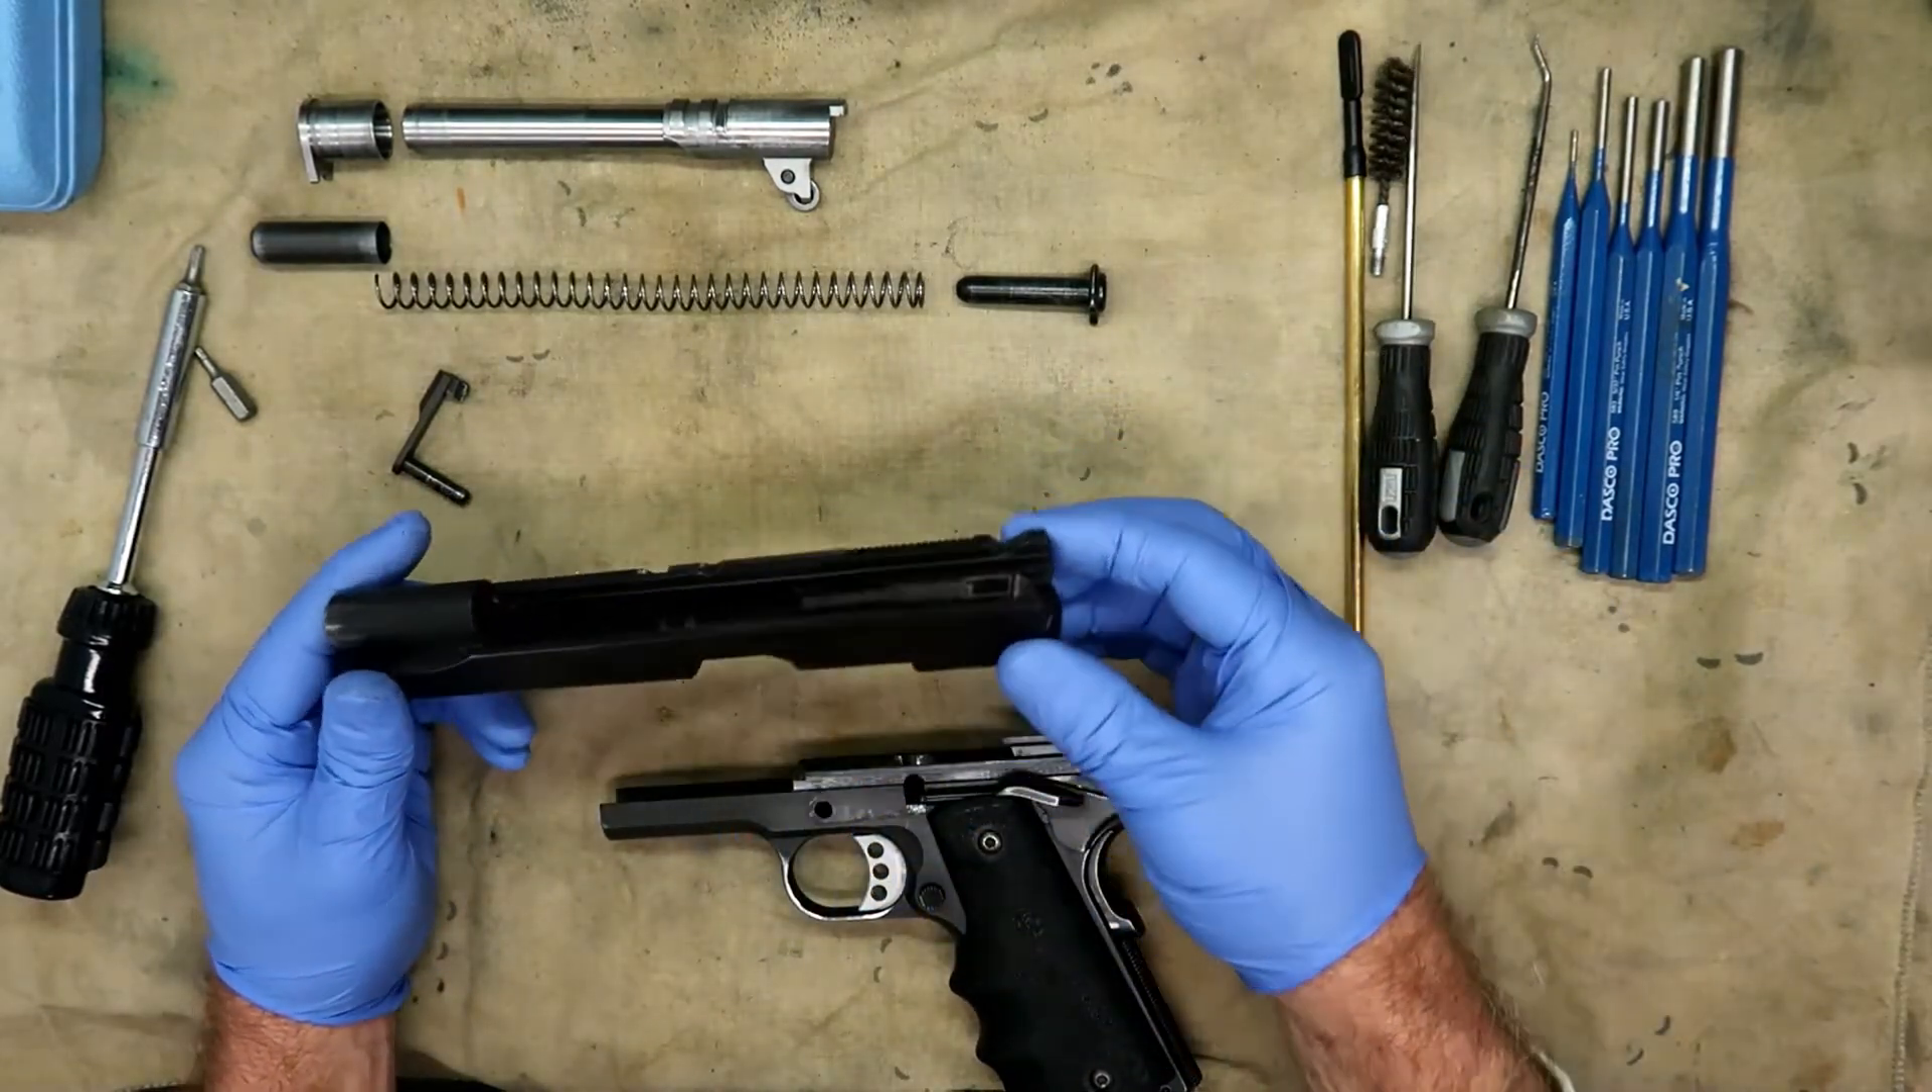You've got the slide down and taken off.